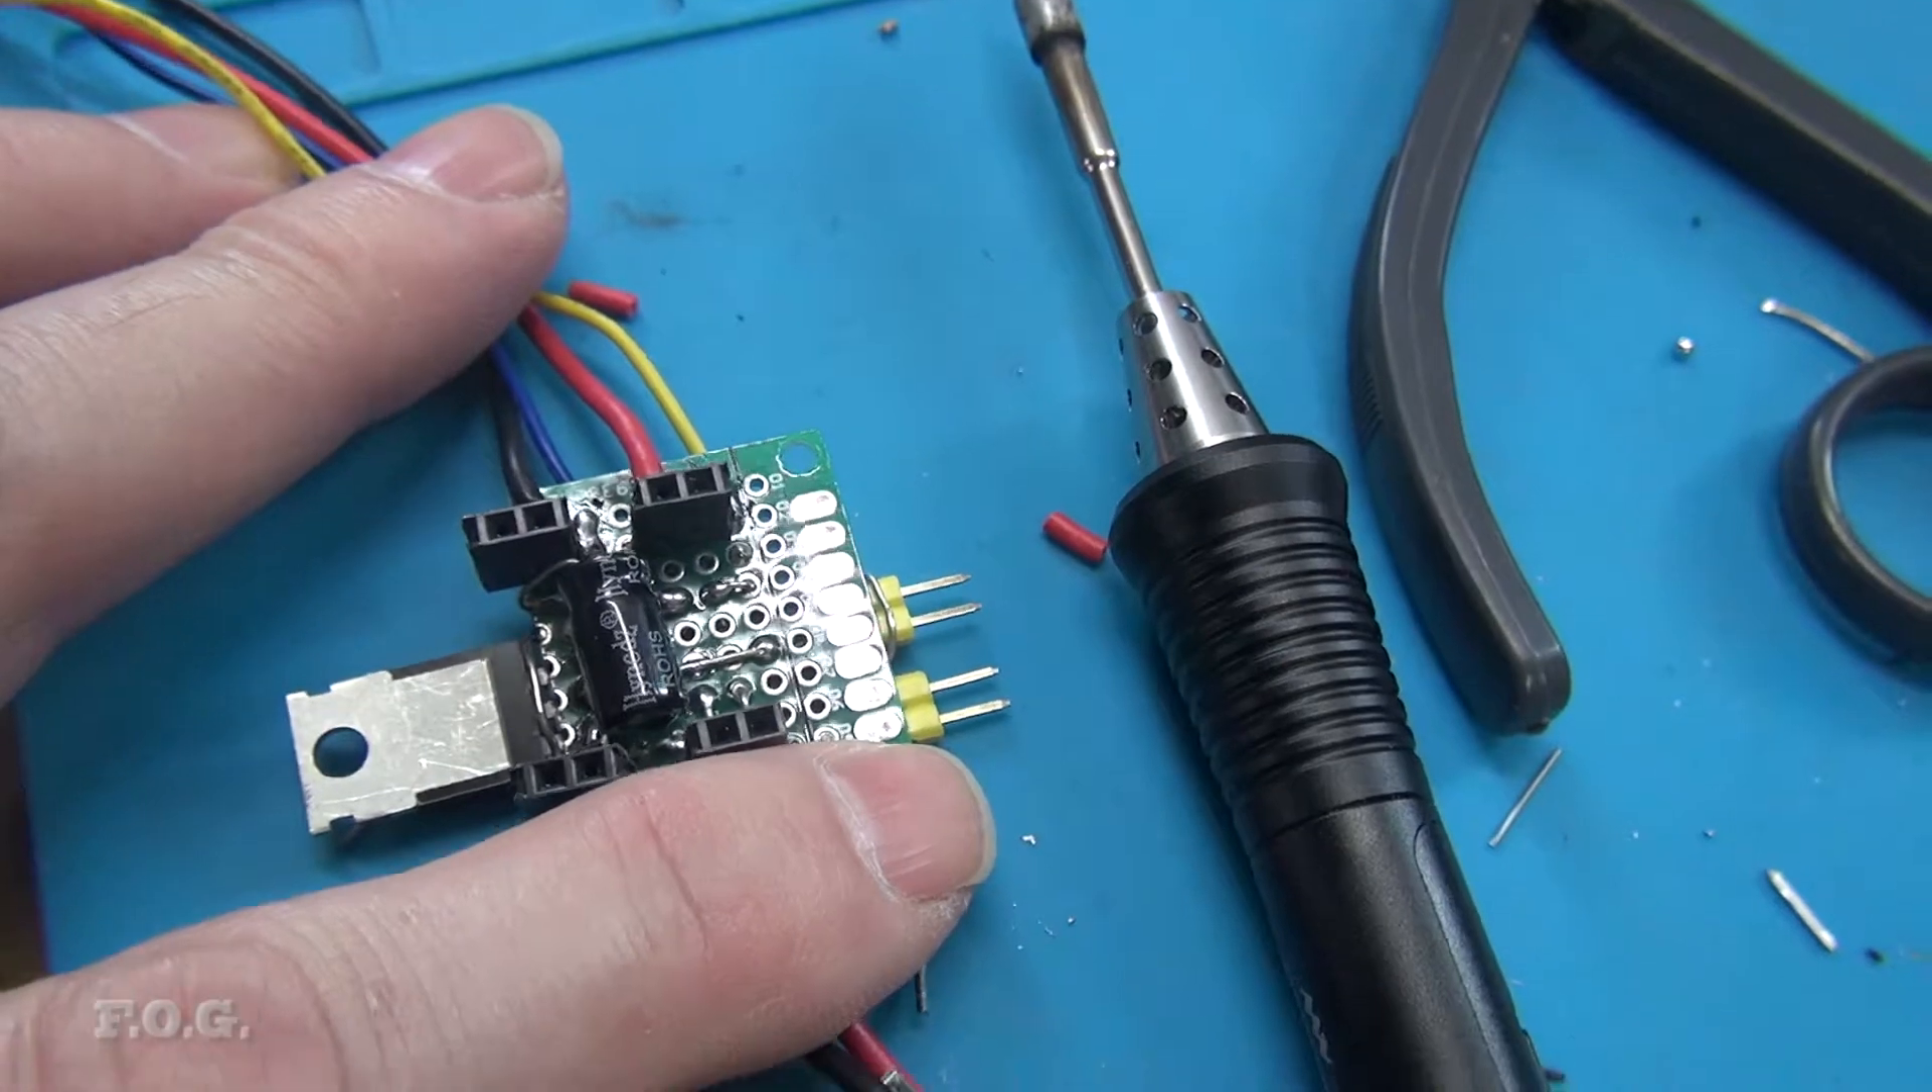And on this side I've just installed a fairly reasonable size capacitor there for the 5 volt rail and this daughter board here.